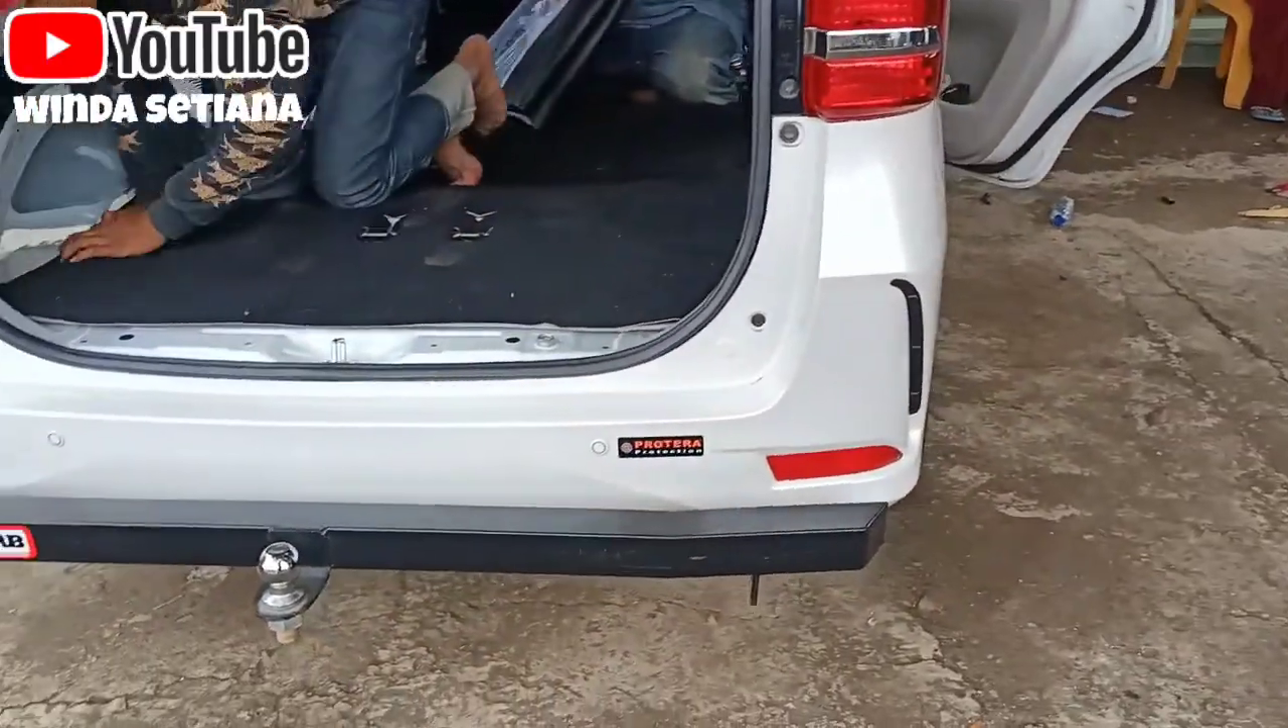Ini udah dipasang karpet bawahnya udah dipasang dan kita juga beli karpet dasarnya.